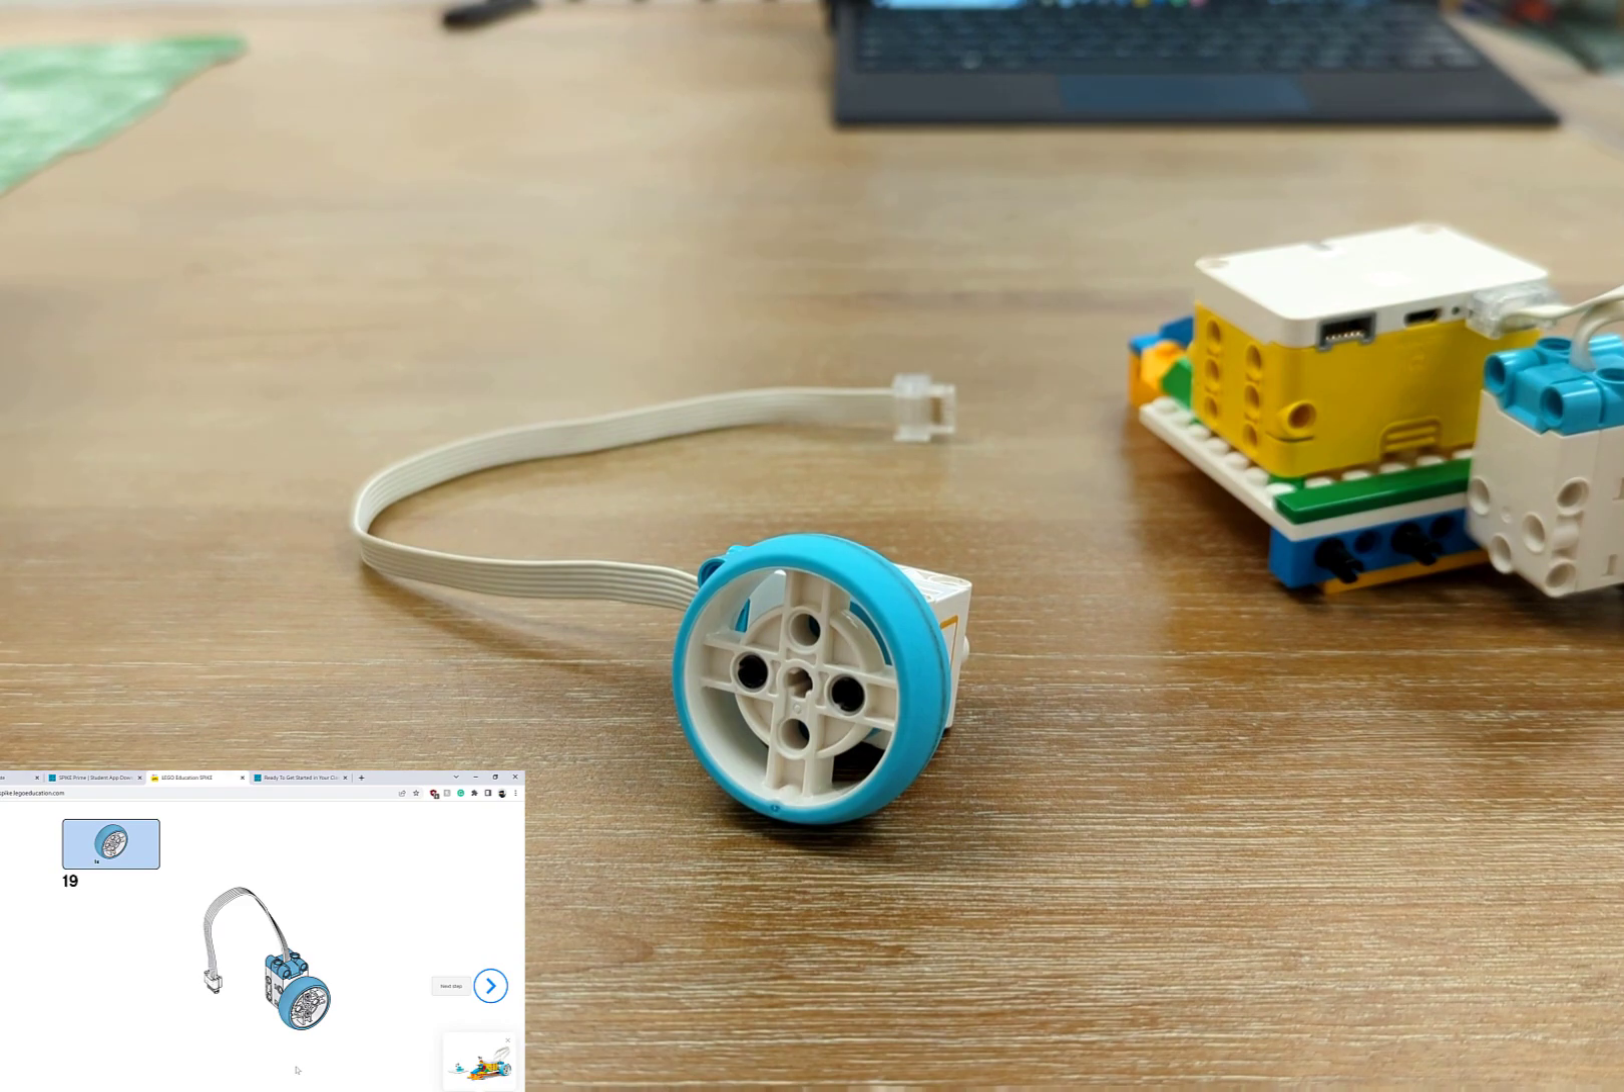So we put together our motor and wheel assembly, and now we're ready to attach that to the other side of our snowmobile.